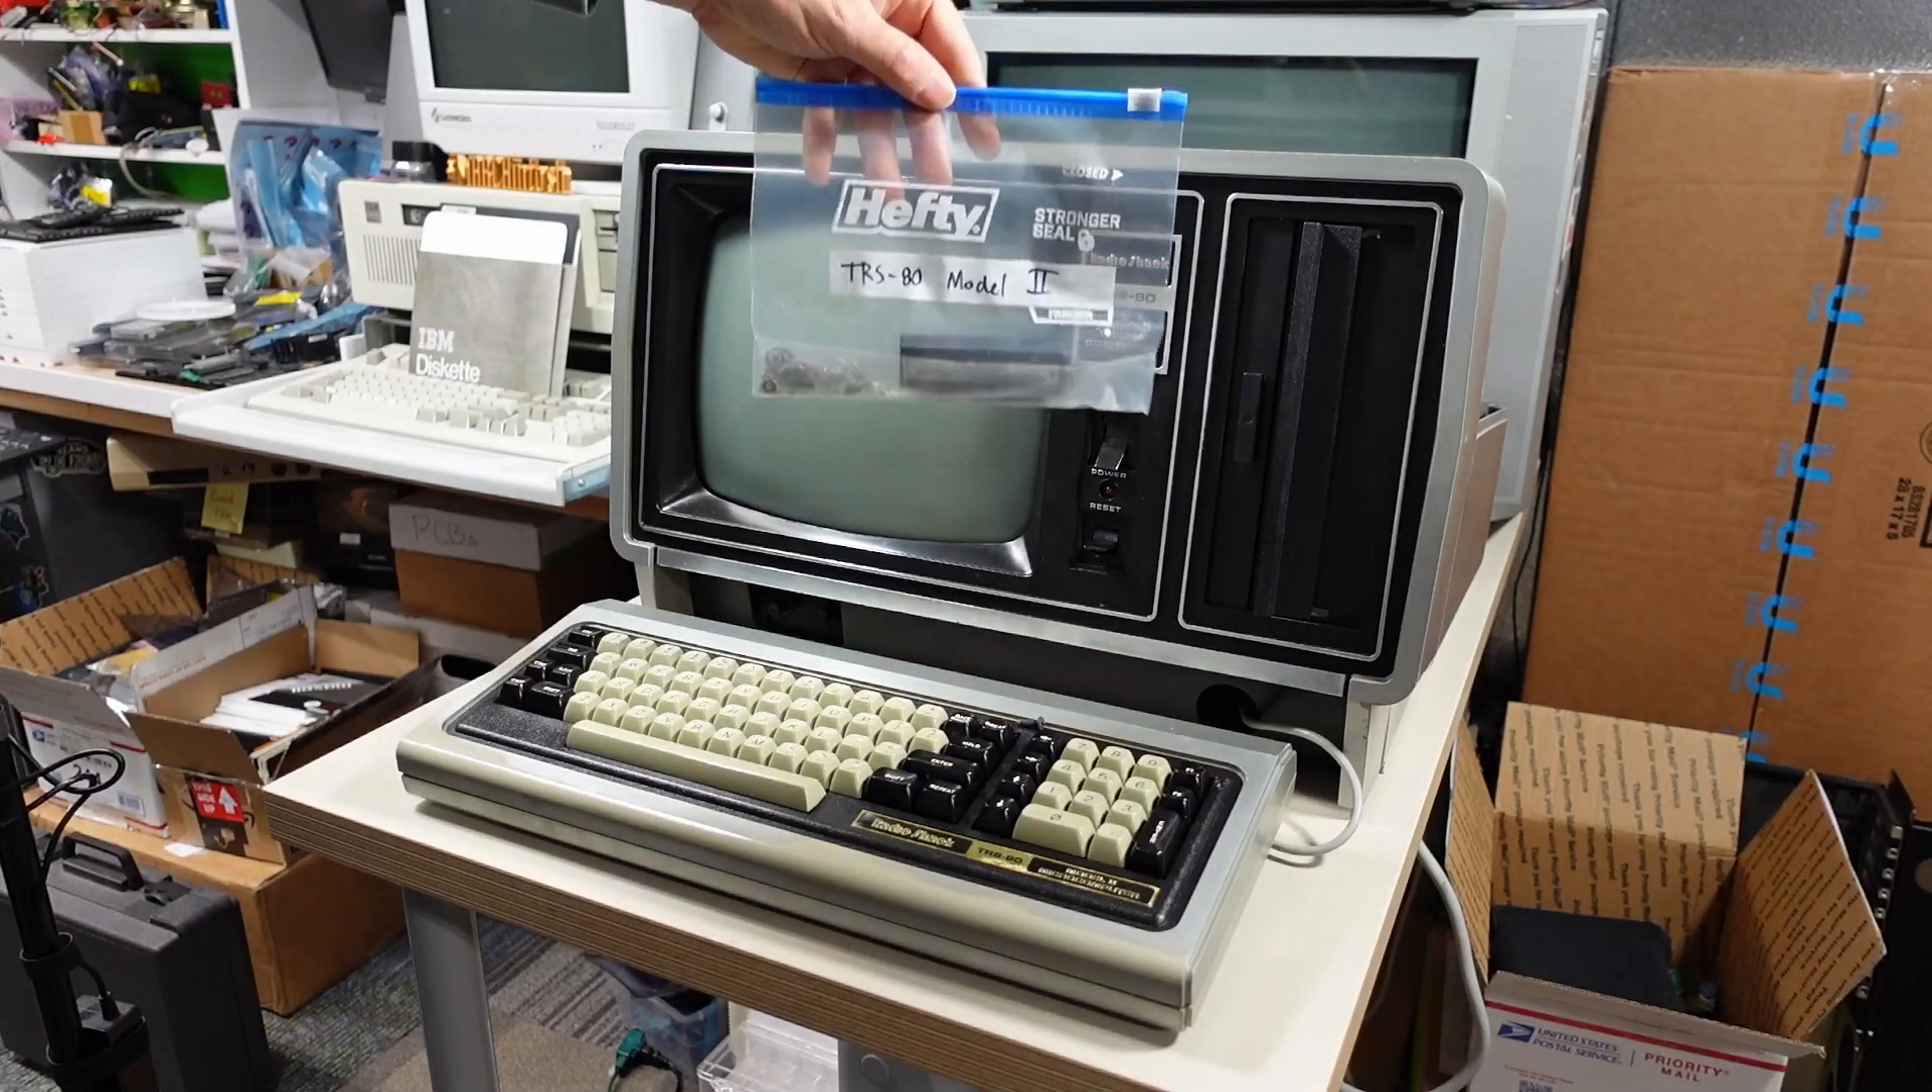And I have this bag here of all the washers and bits that I haven't reinstalled in this machine.